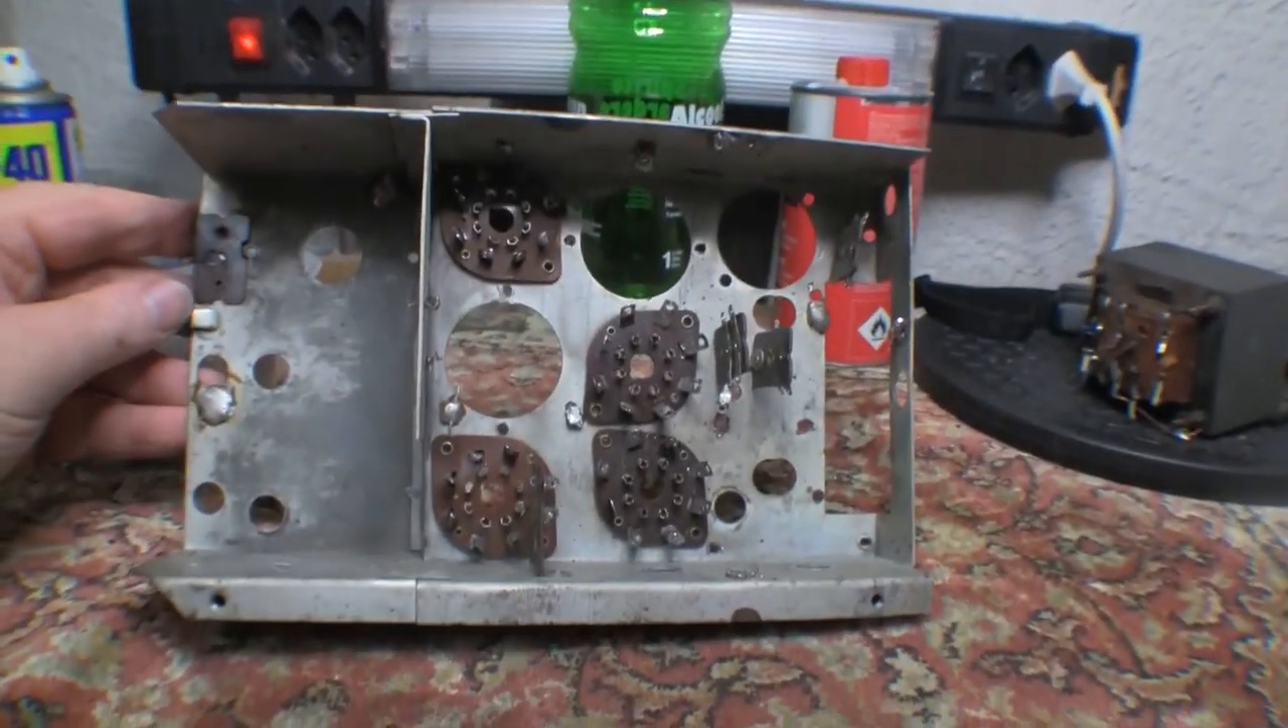Okay at this point chassis is pretty much stripped down all the components are removed and so the only decision now is do I drill off the valve tube sockets off the chassis or not.